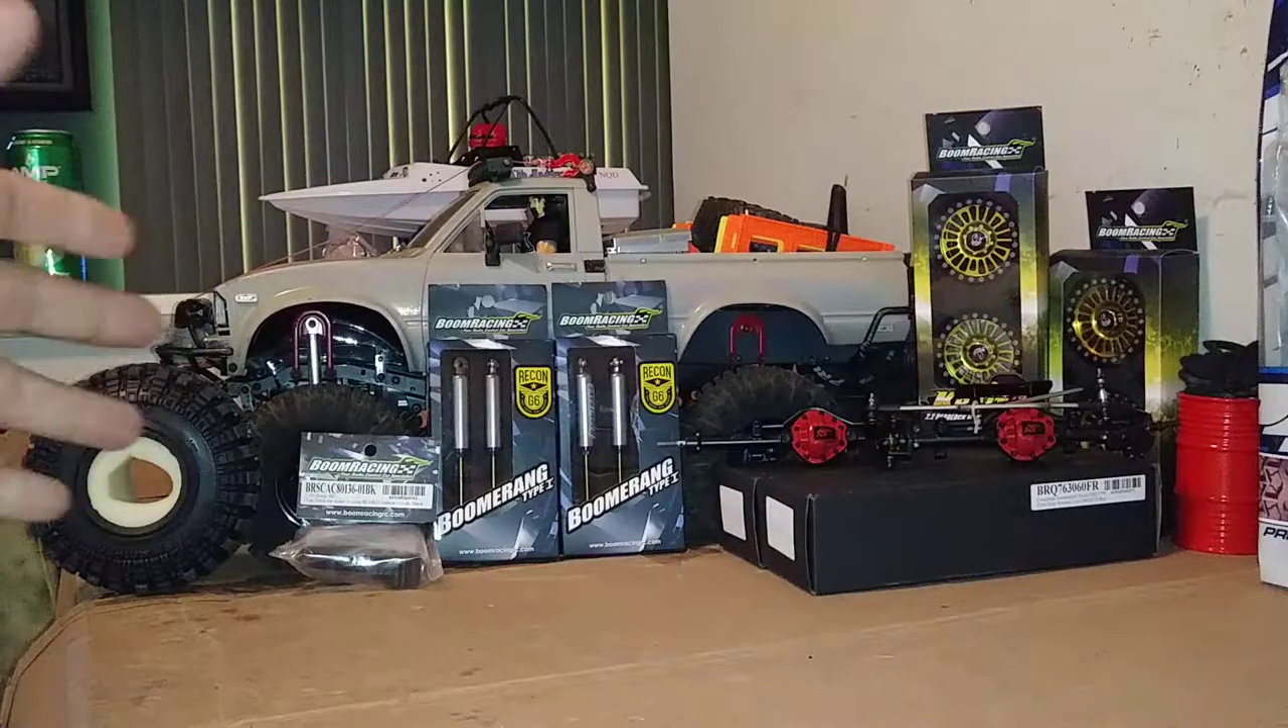I have a whole mess of parts here that need to go on the TF2.